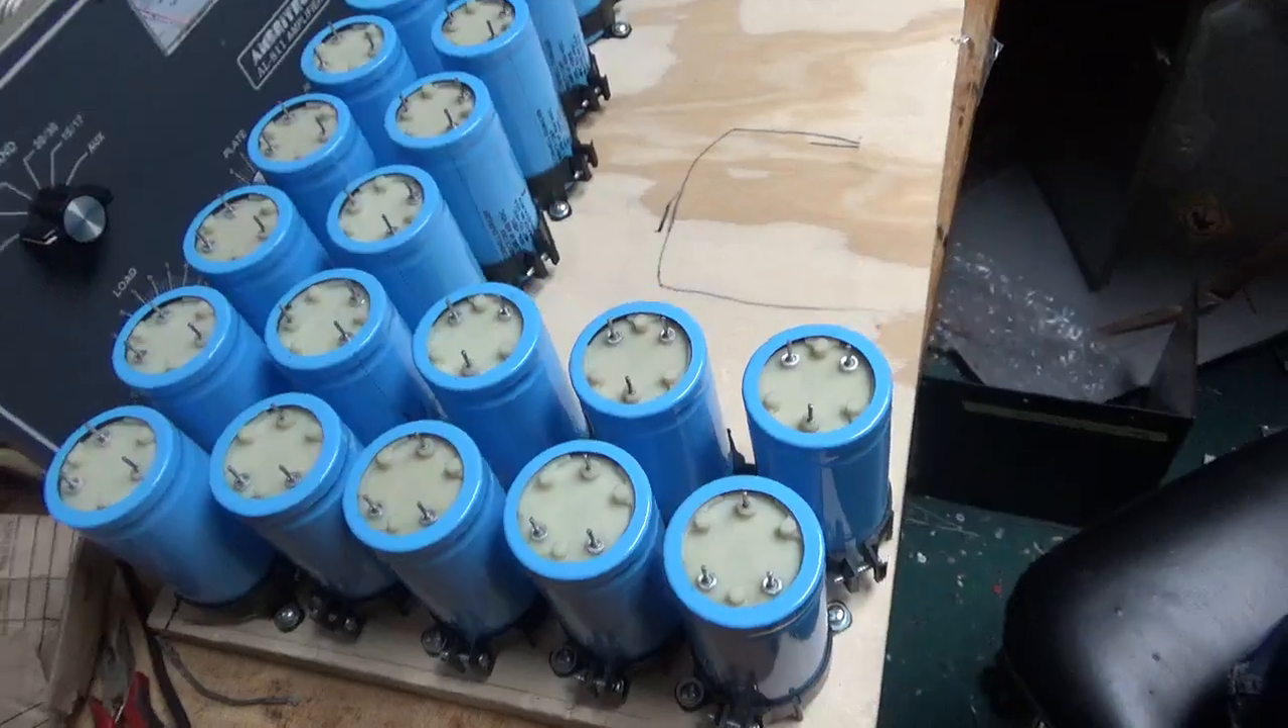Mounted all 20 capacitors to the 3 quarter inch plywood.